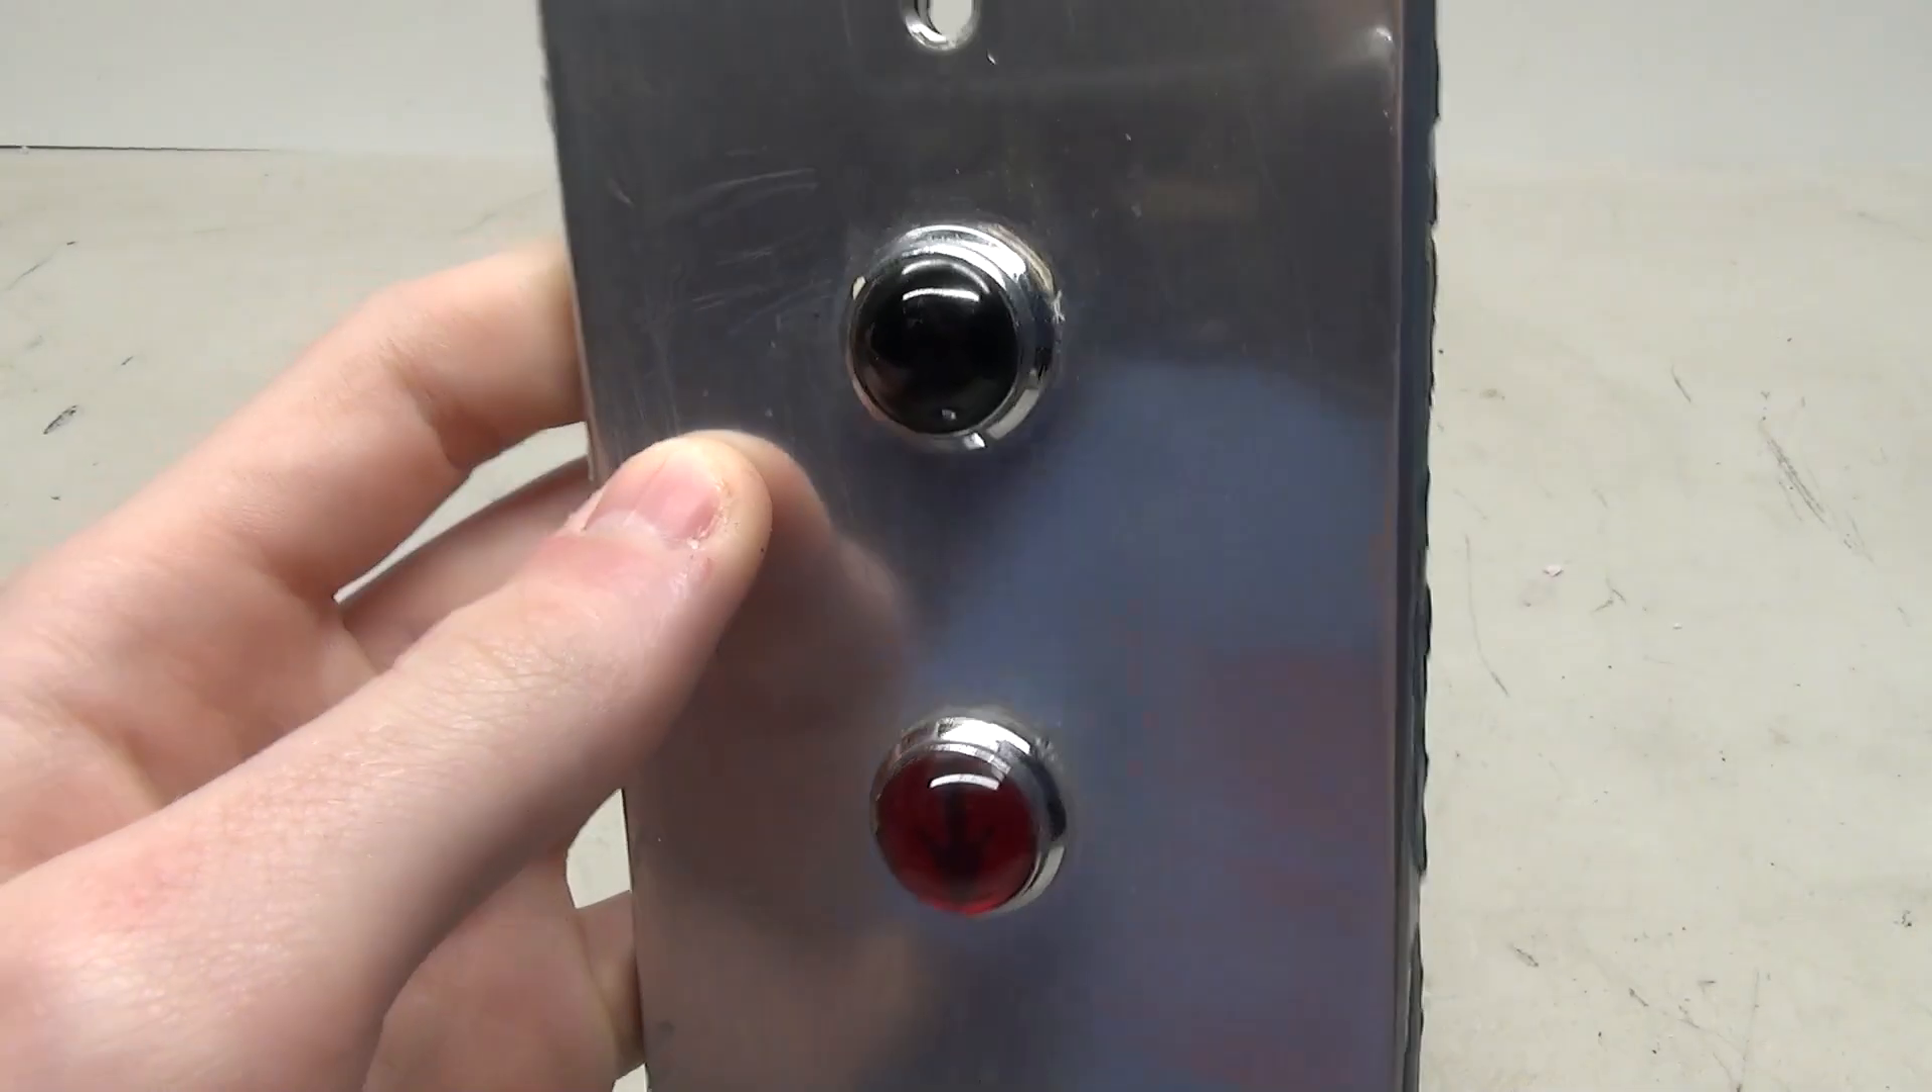So these lights are mounted to the plate and you can see here how they are mounted.